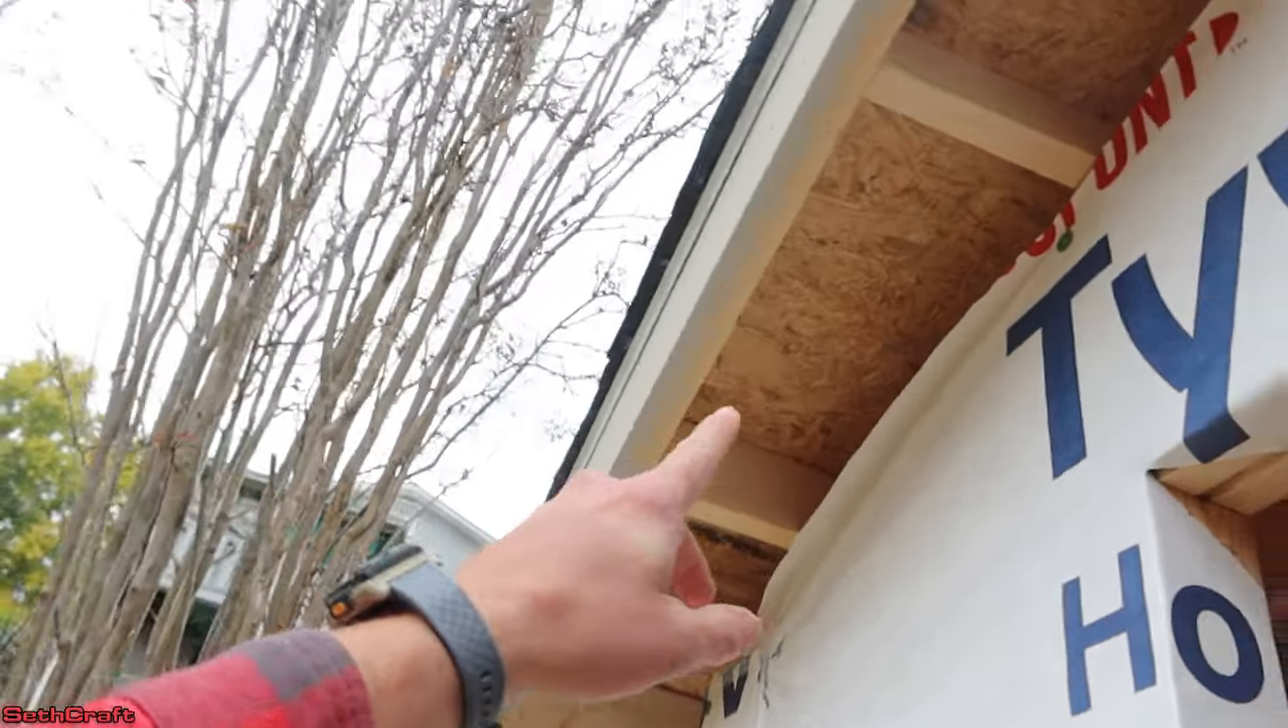Let's go ahead and get the soffit installed and that's going to be everywhere you see this gap between the building and the fascia here.